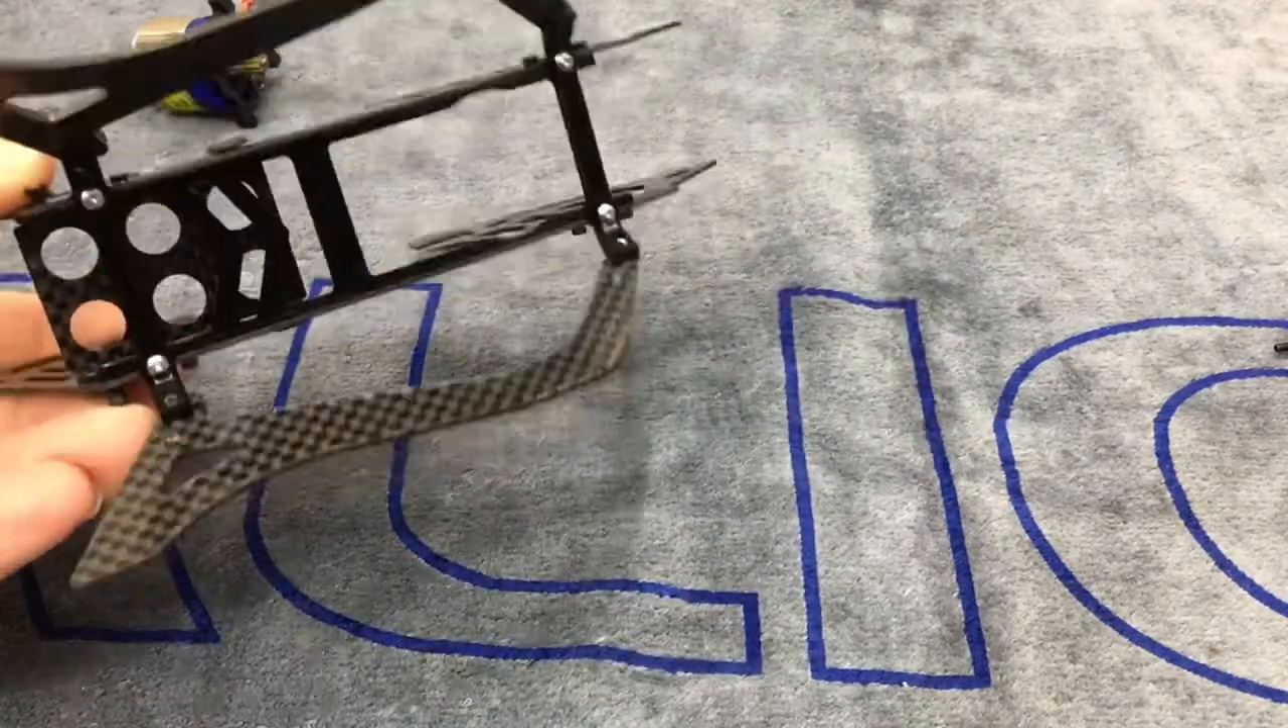All right so we have the skids on perfect everything is good like it should be so skids are on everything fit like it should.